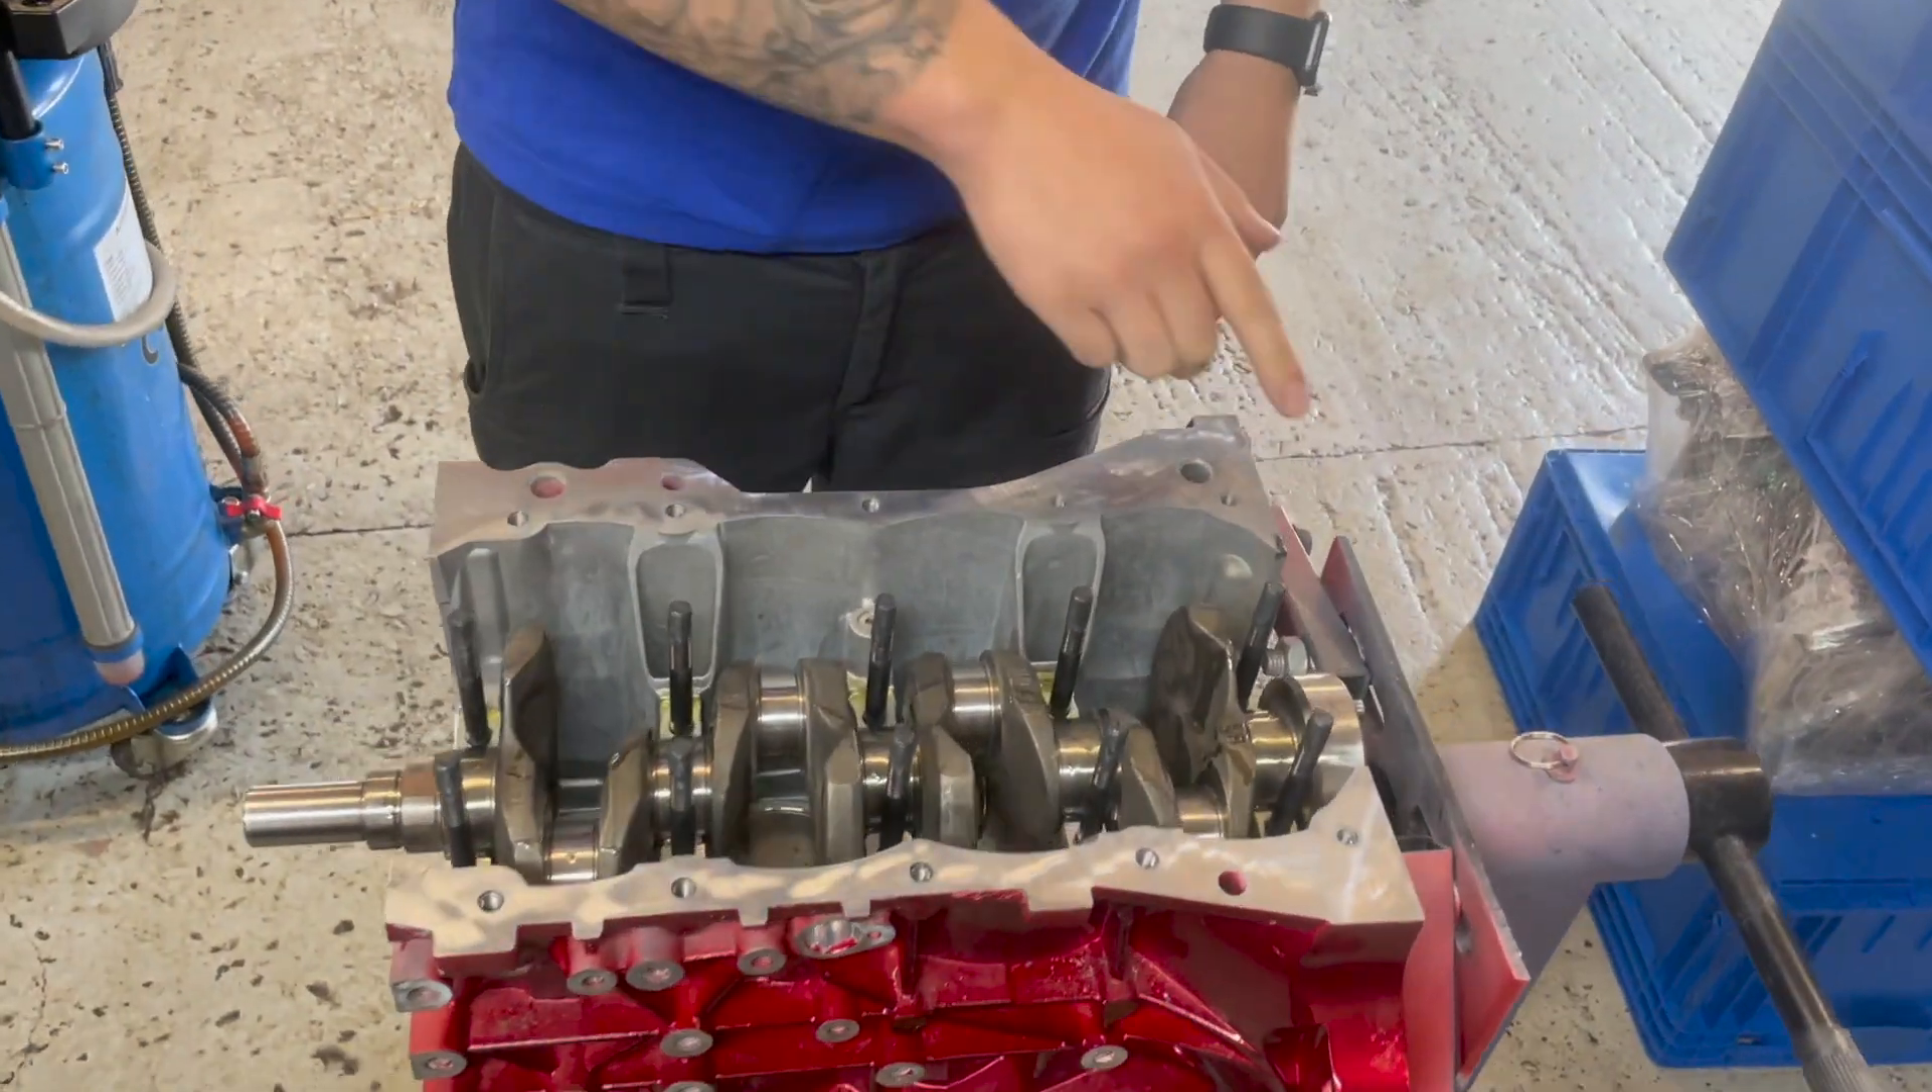We've now got the crank dropped in.